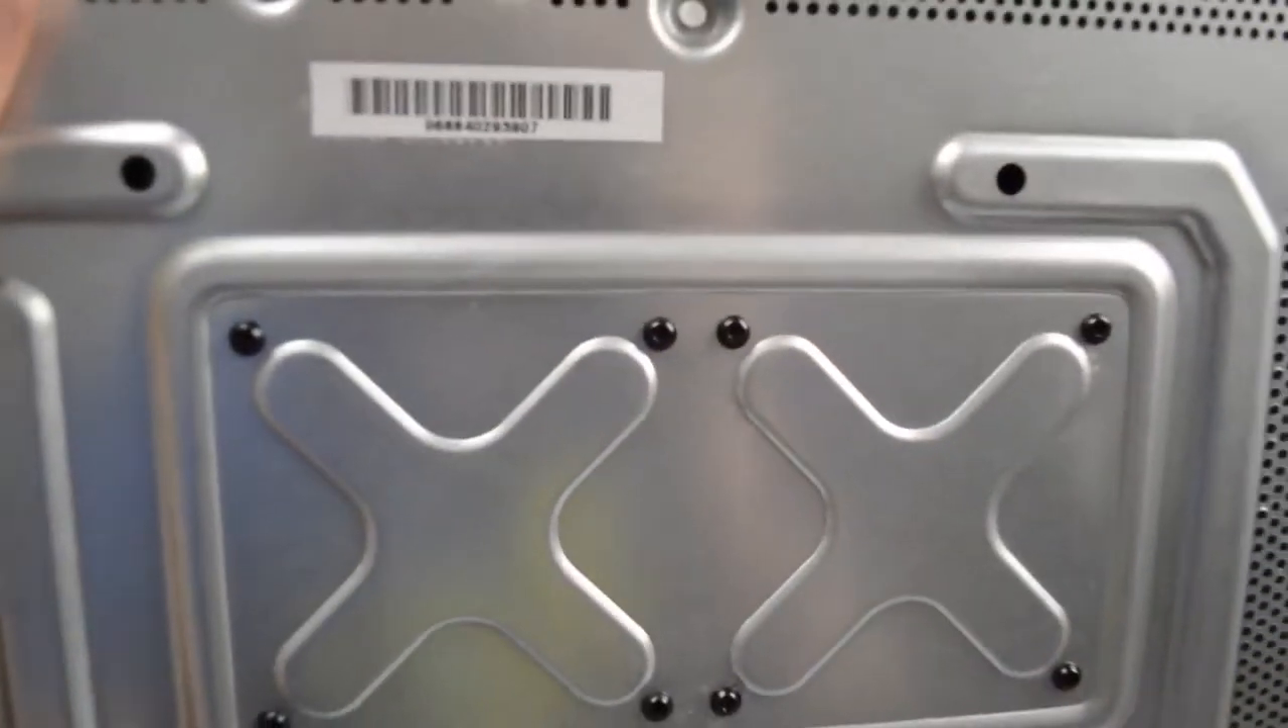So now it doesn't even look like these screws have been taken out.